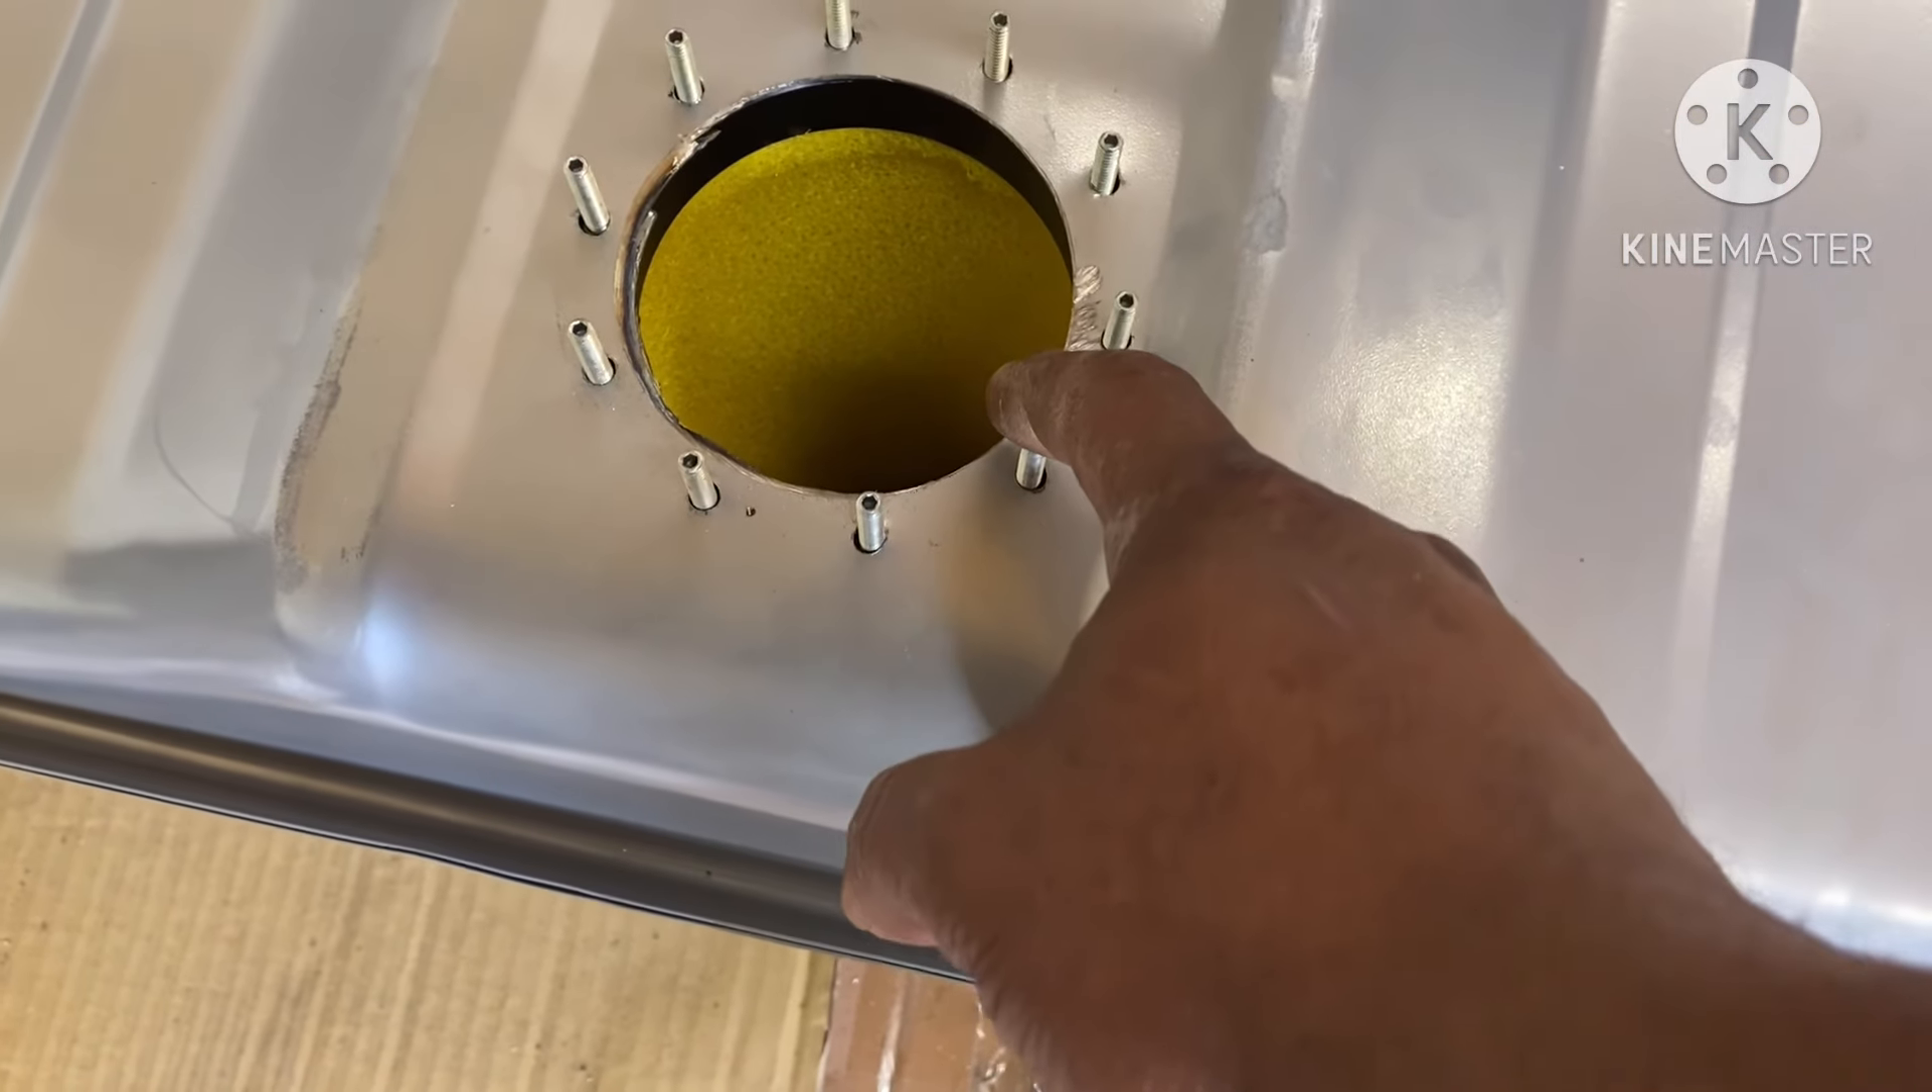I done went ahead and drilled my hole out. I put my bracket in from under the bottom.